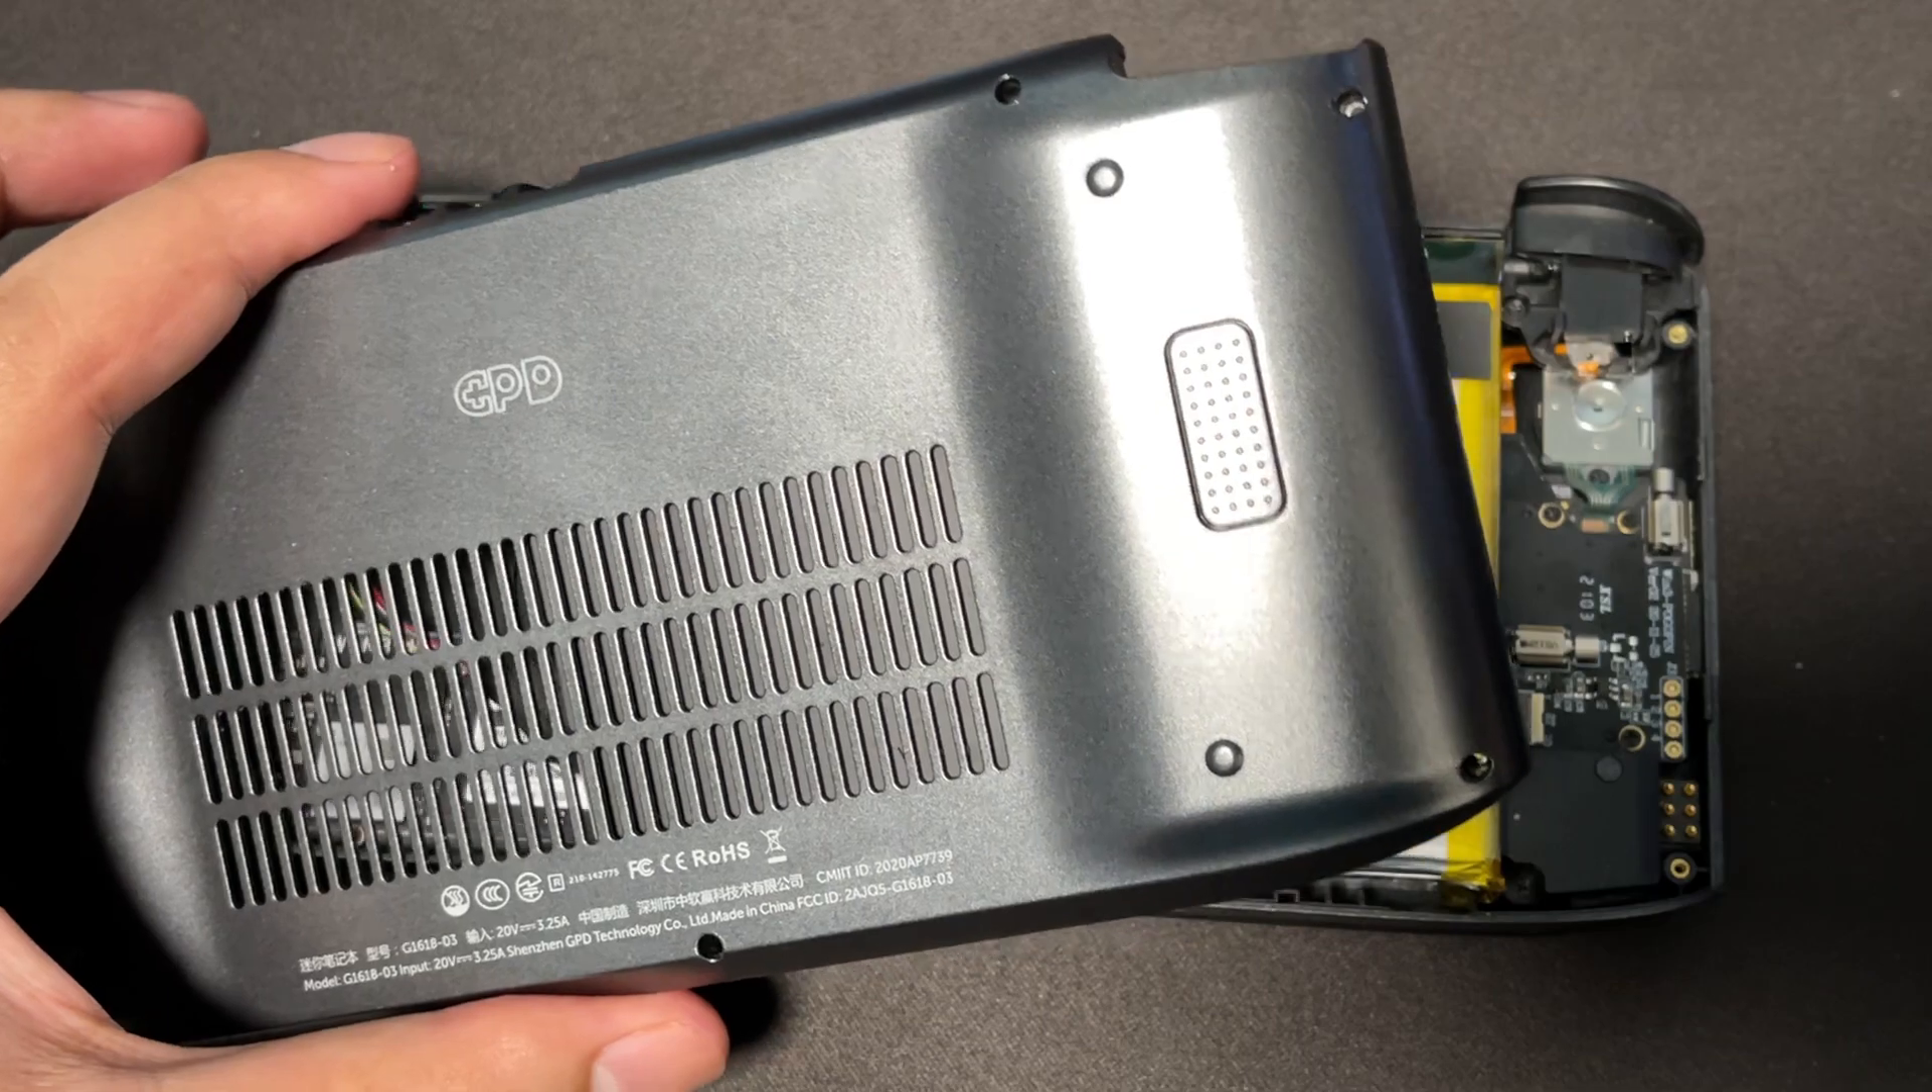I've already removed all the seven screws around the case and i've done popping out the case from the back.